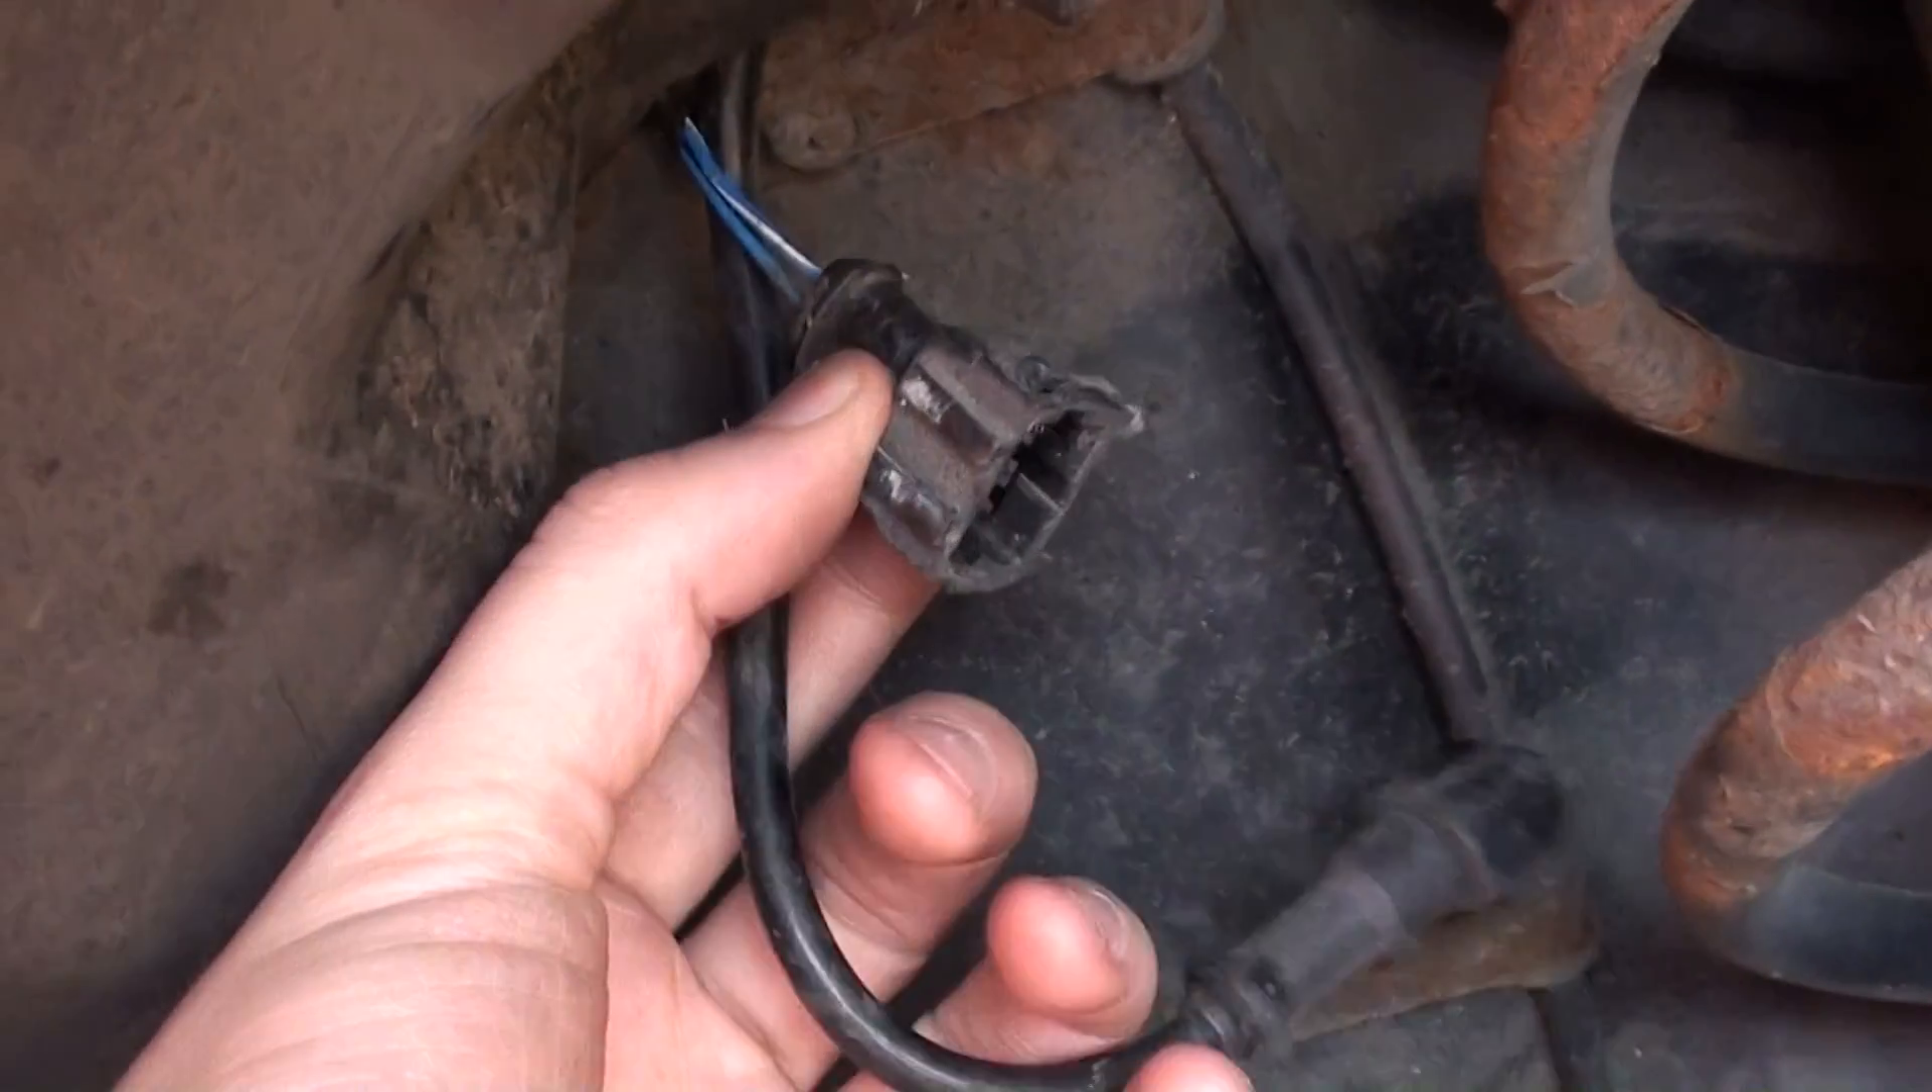As you can see I've already disconnected the ABS sensor.